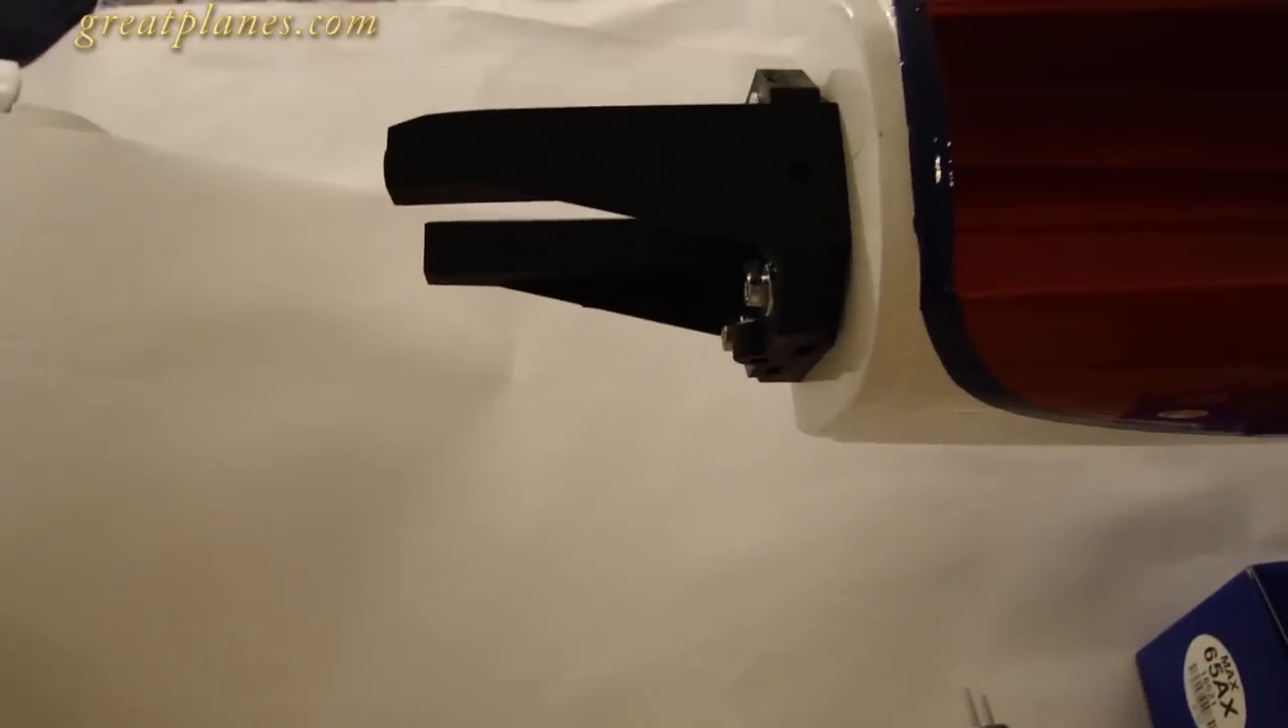This is your engine mount. As you can see we've got it installed.